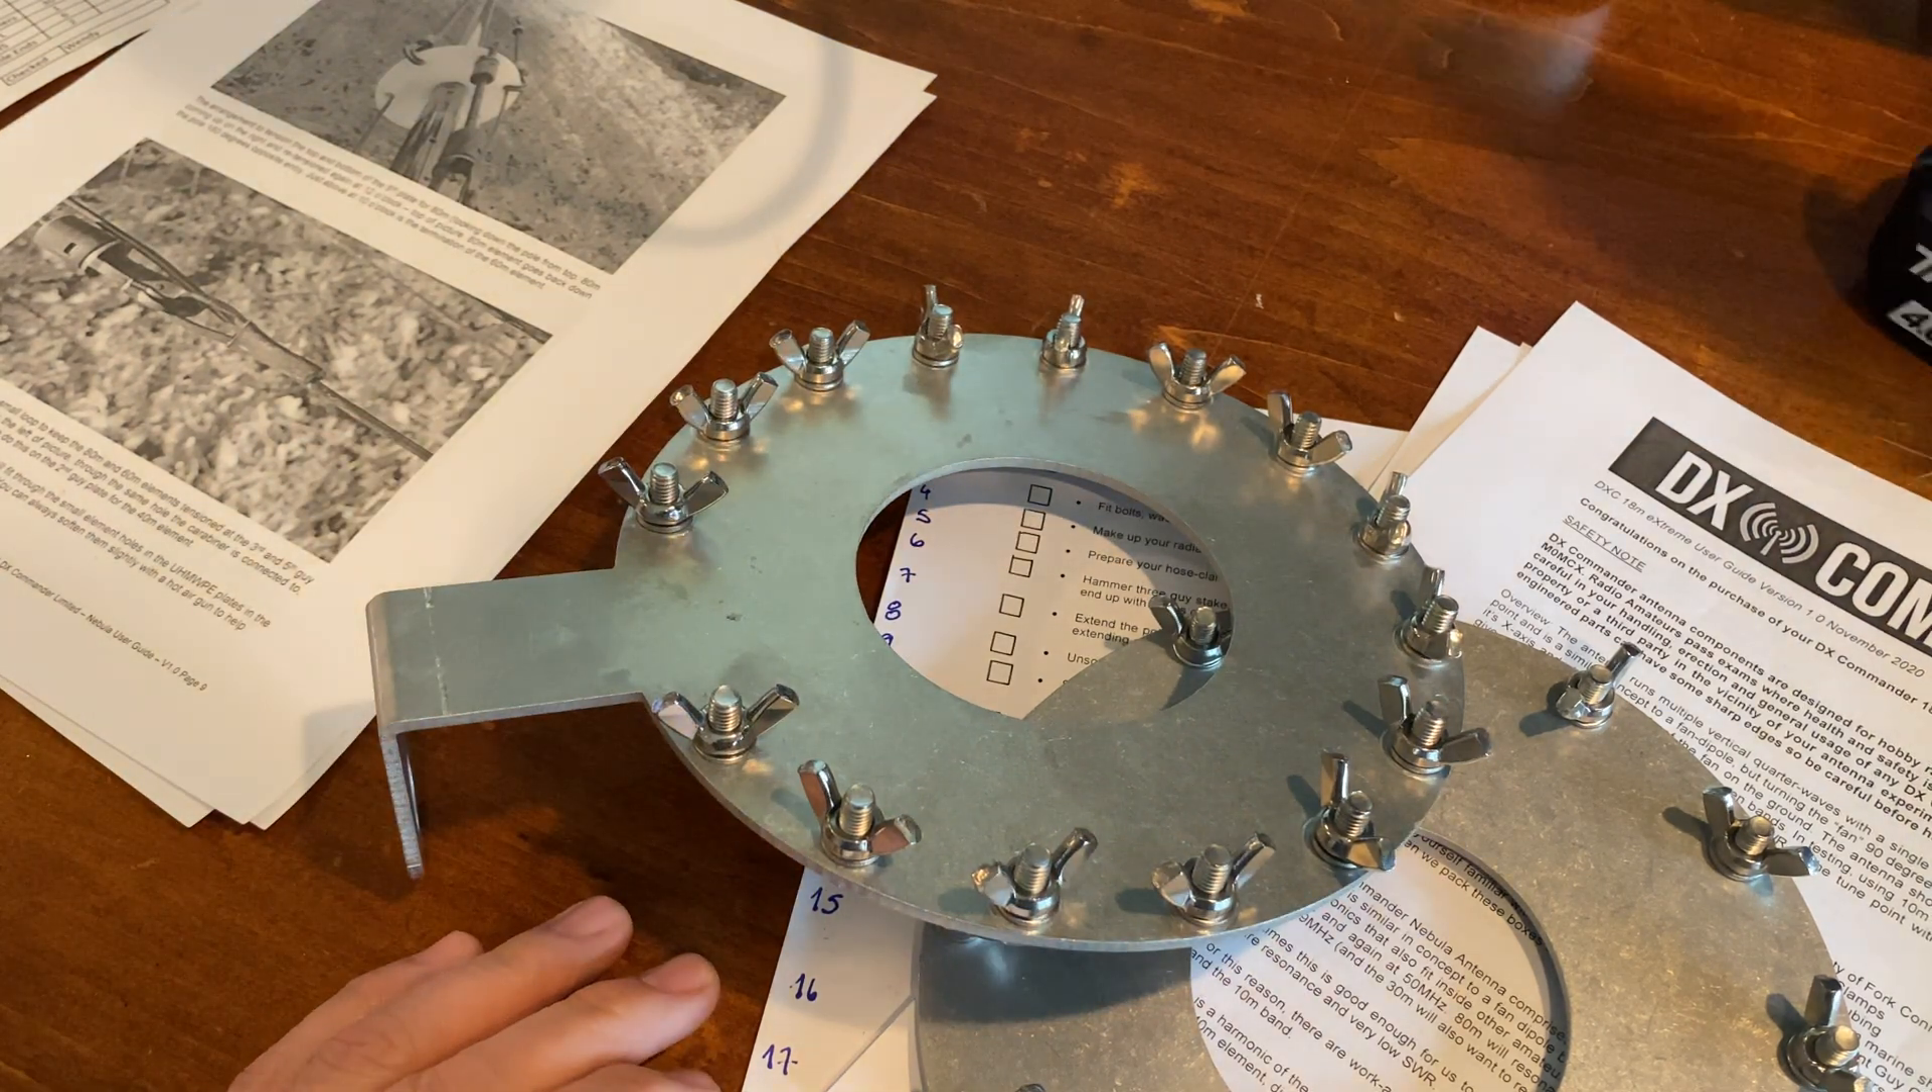And just like that, the bolts are on the plates and the wing nuts and the washers are on them.